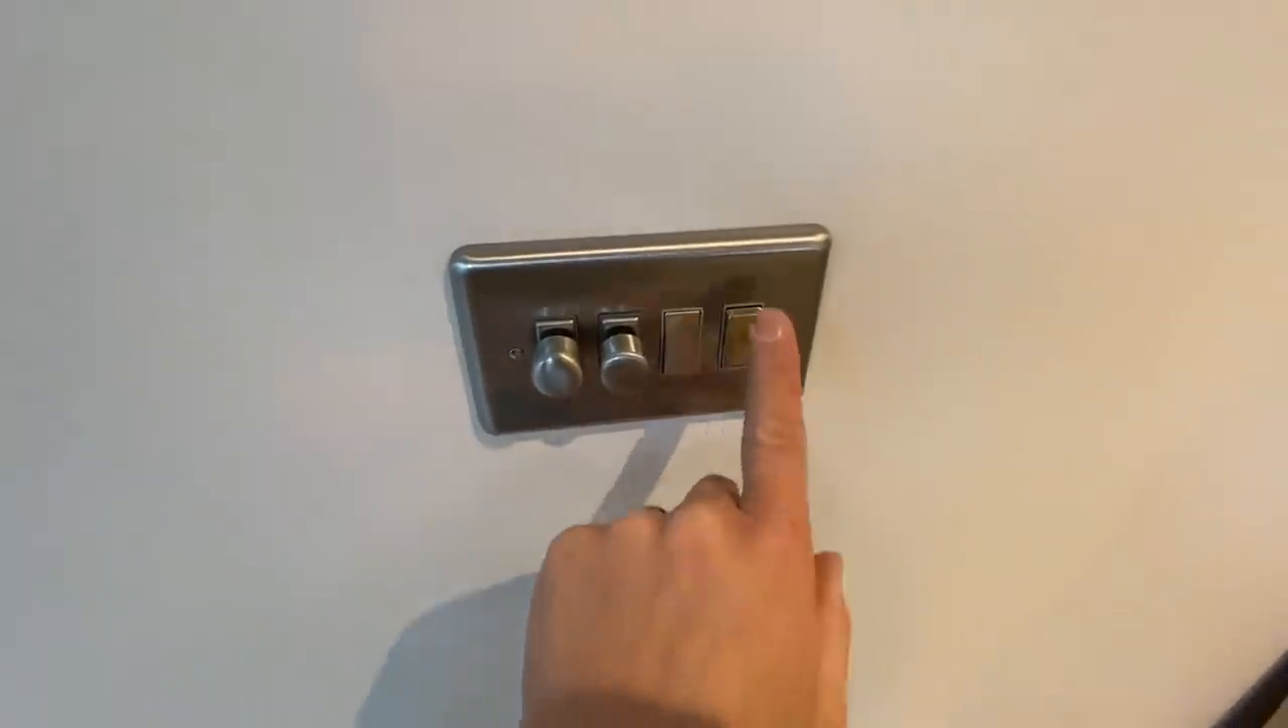So i've got the cover plate on which is quite nice.